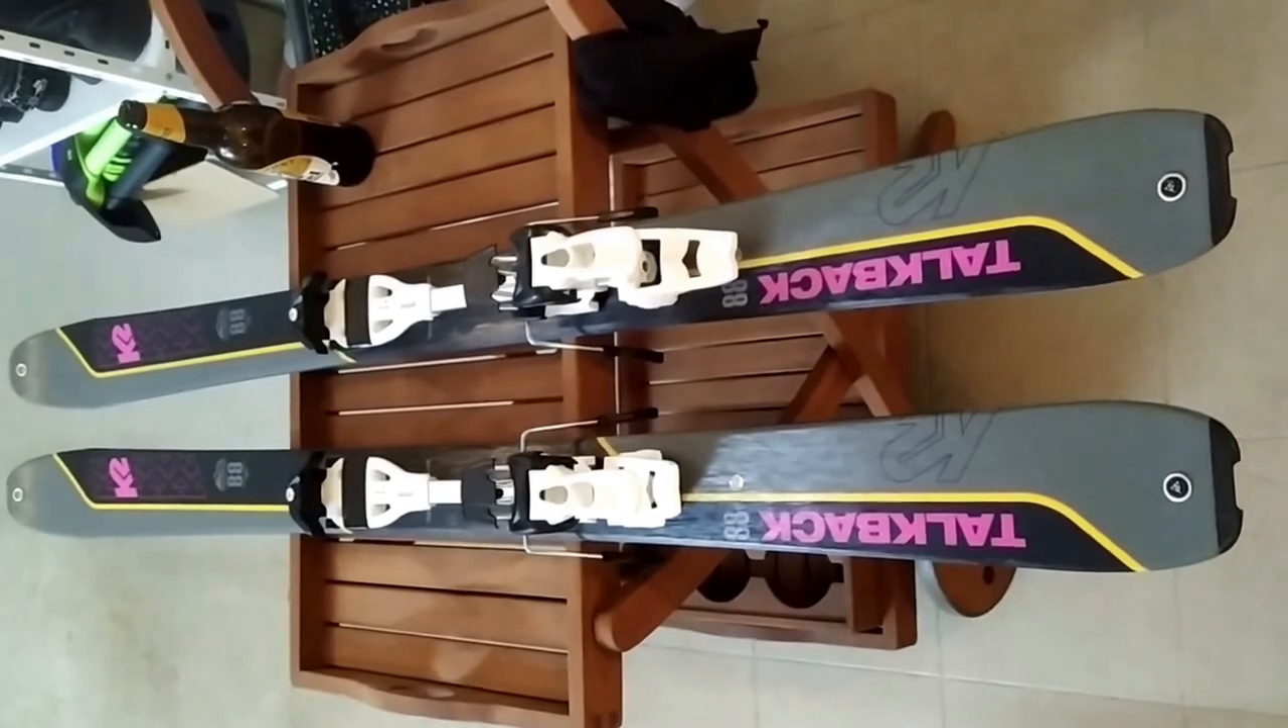Okay, so here's the finished job. Bindings are mounted.